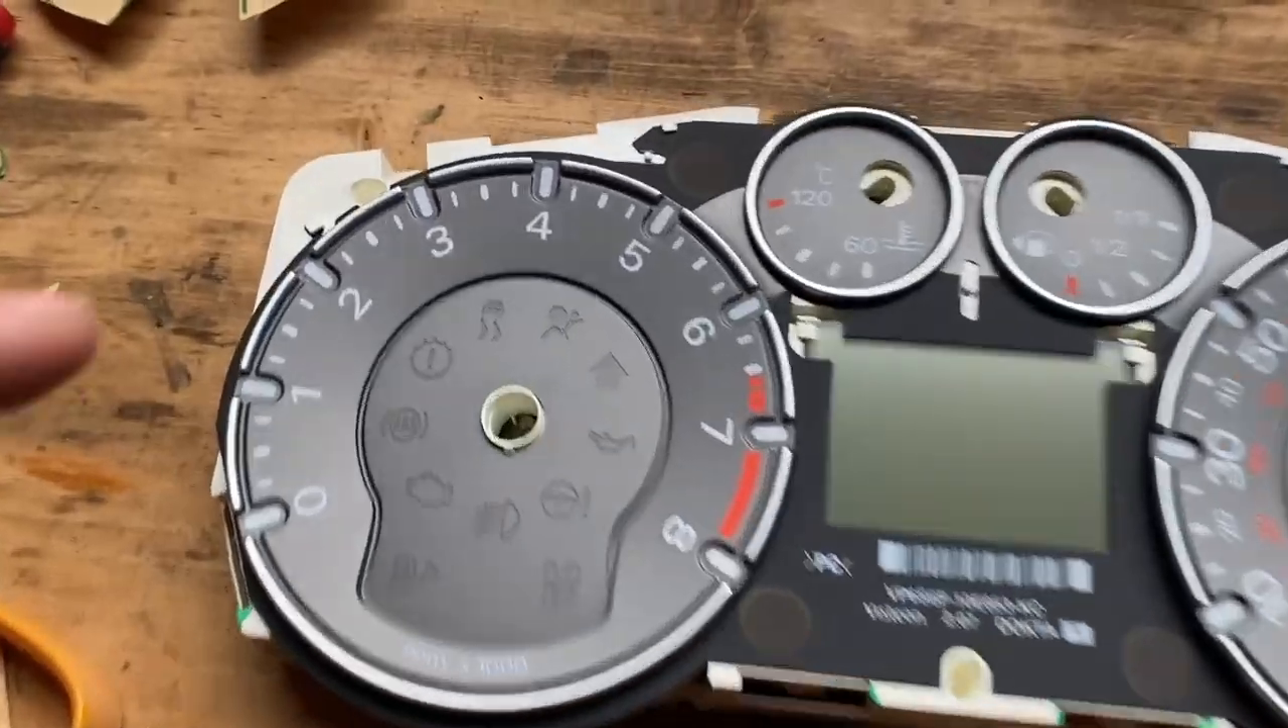So that's all the needles off now we can remove the original clock card.